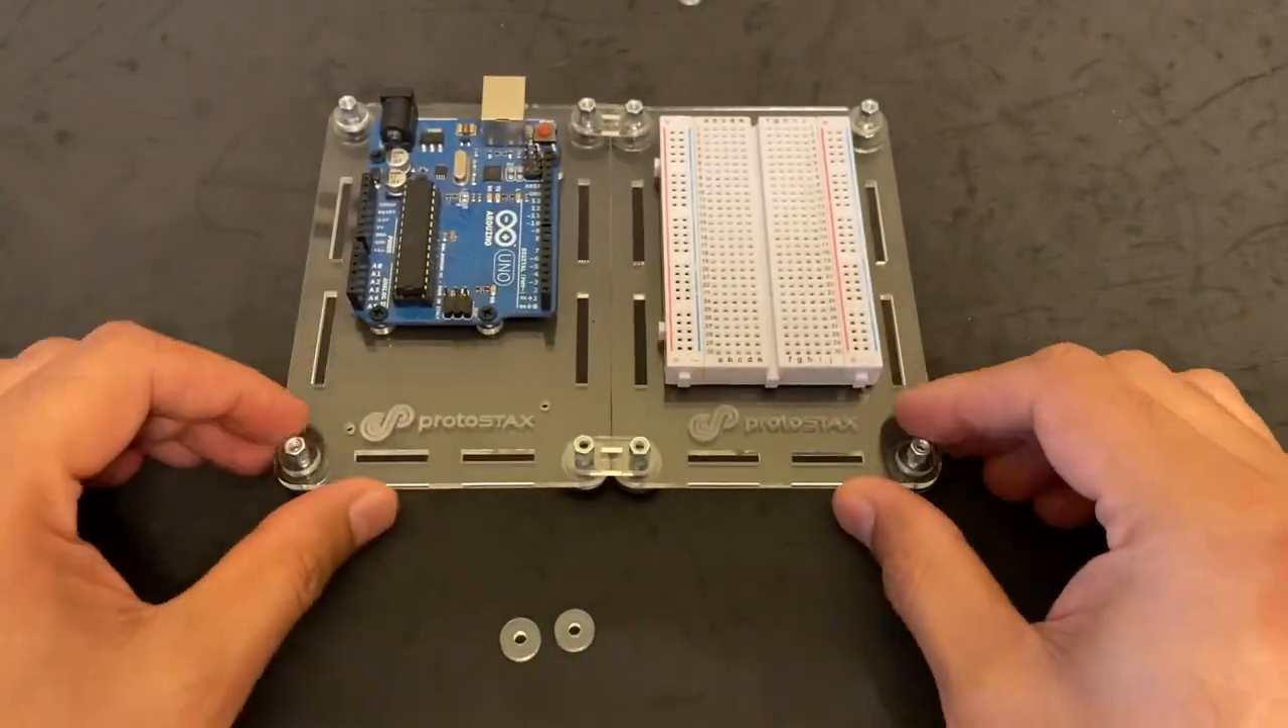We have horizontally stacked two enclosures in a platform configuration.